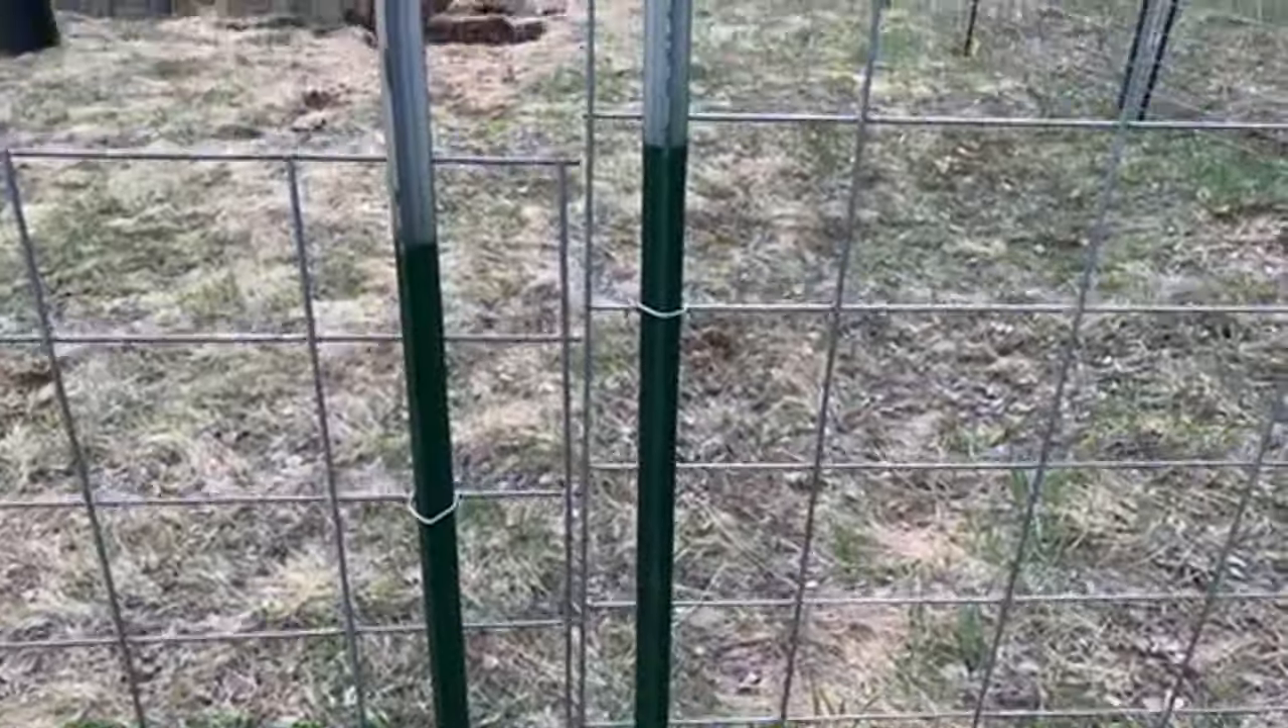You'll see the top of the cattle panels don't line up.